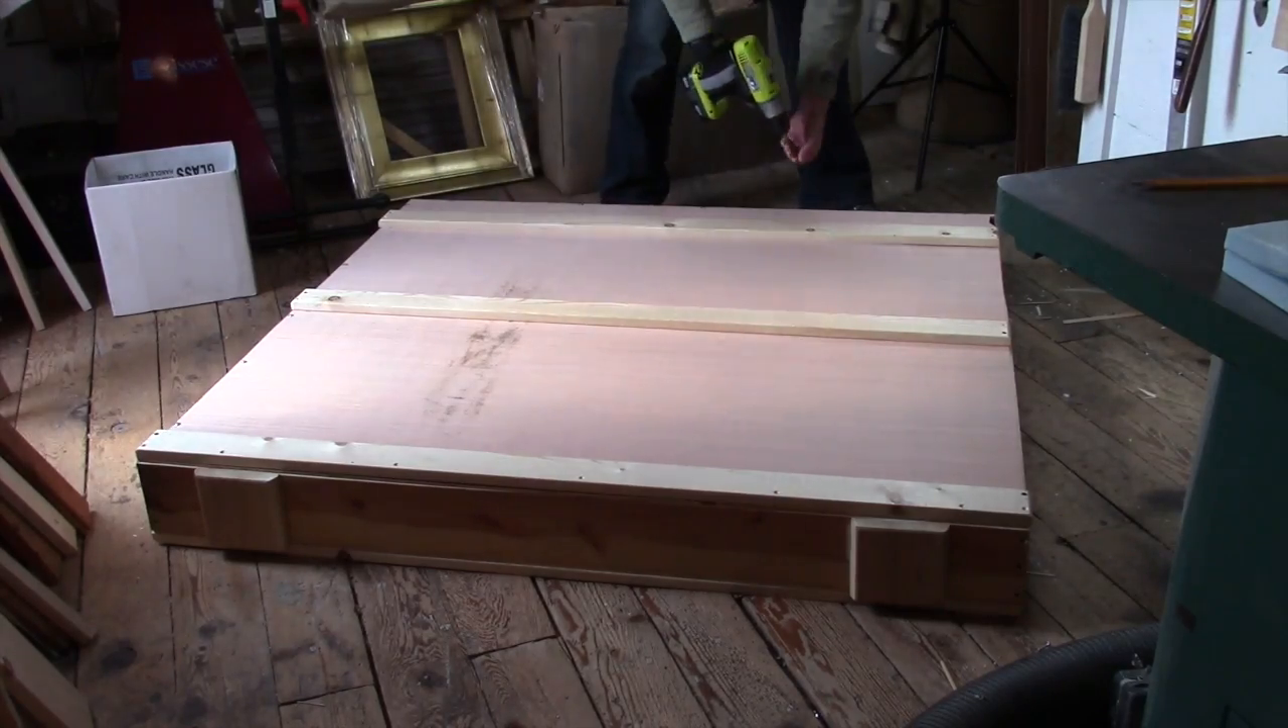You can see I've got all three of the pine pieces are attached.